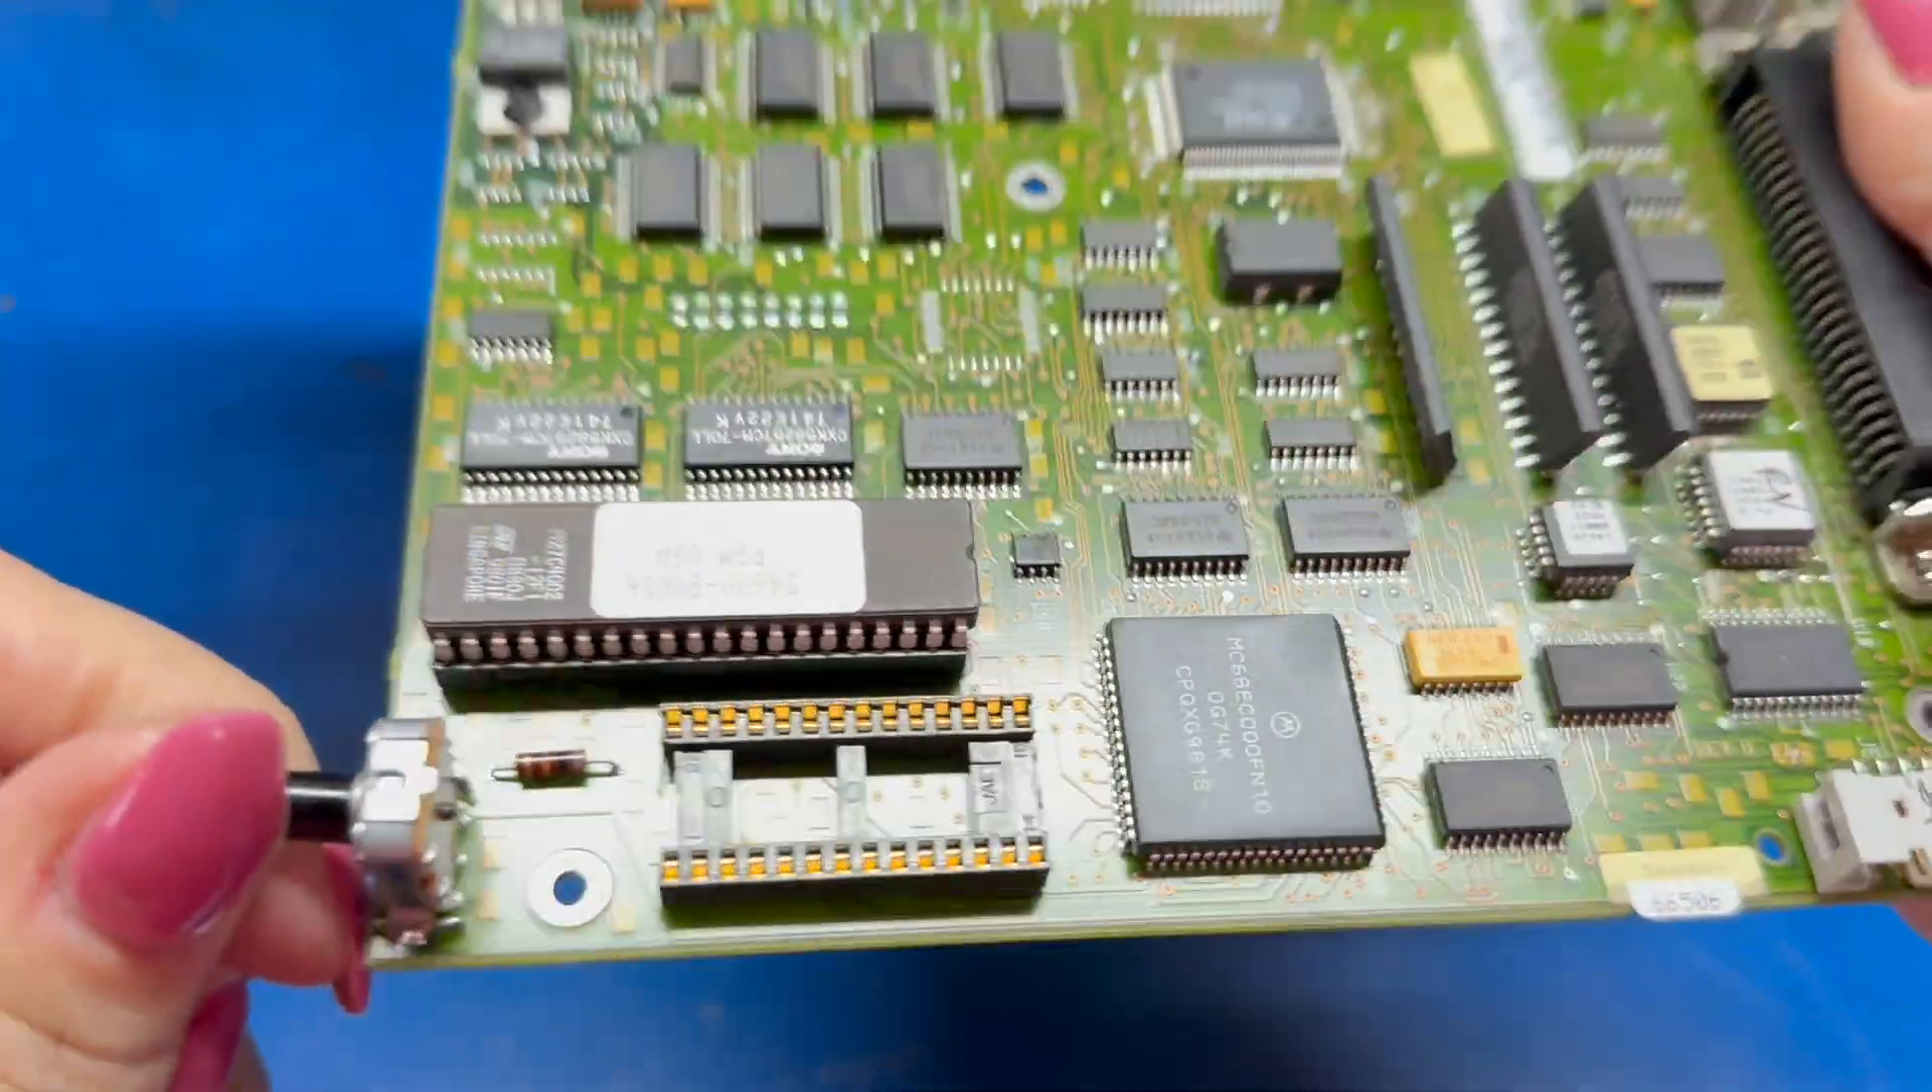All right we got the nv-ram module desoldered I've placed a socket on the board here looks pretty good.